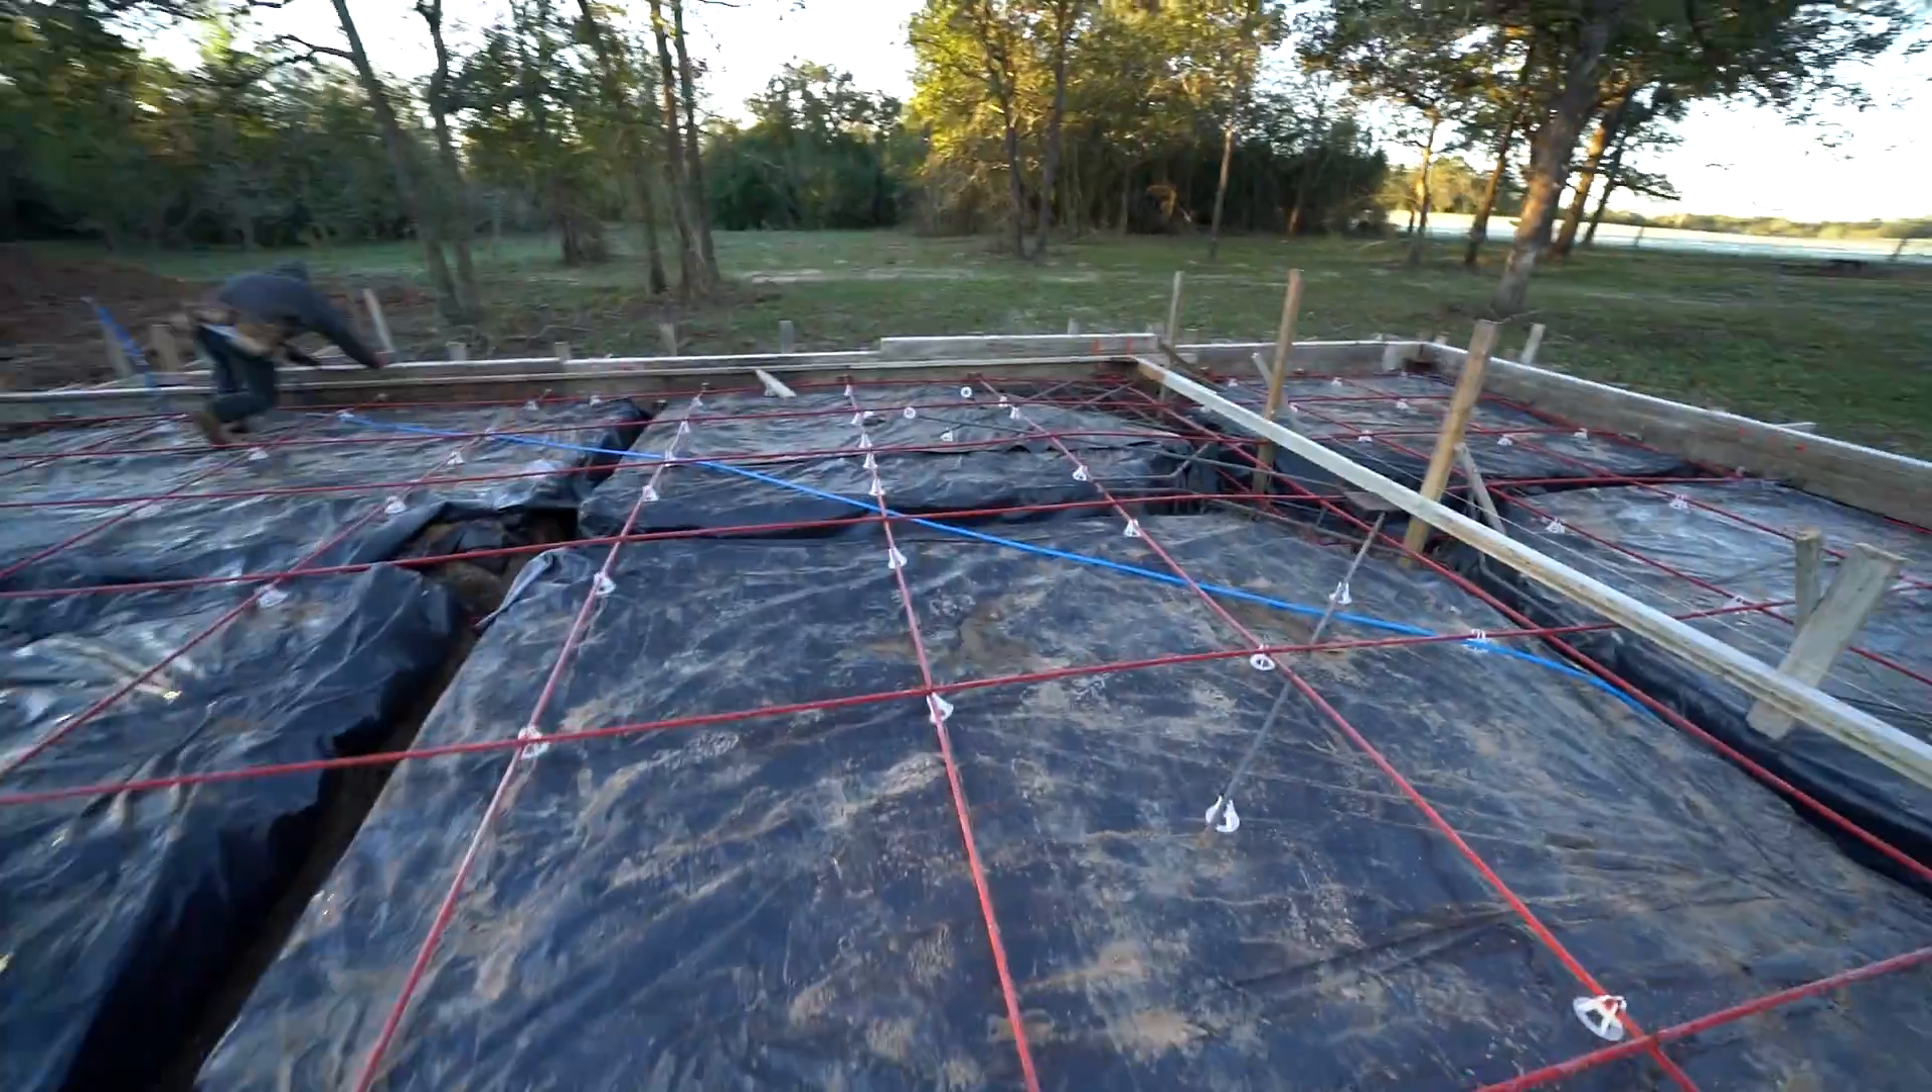We have a six mil poly on everything for a vapor barrier so you know that's how it's done.